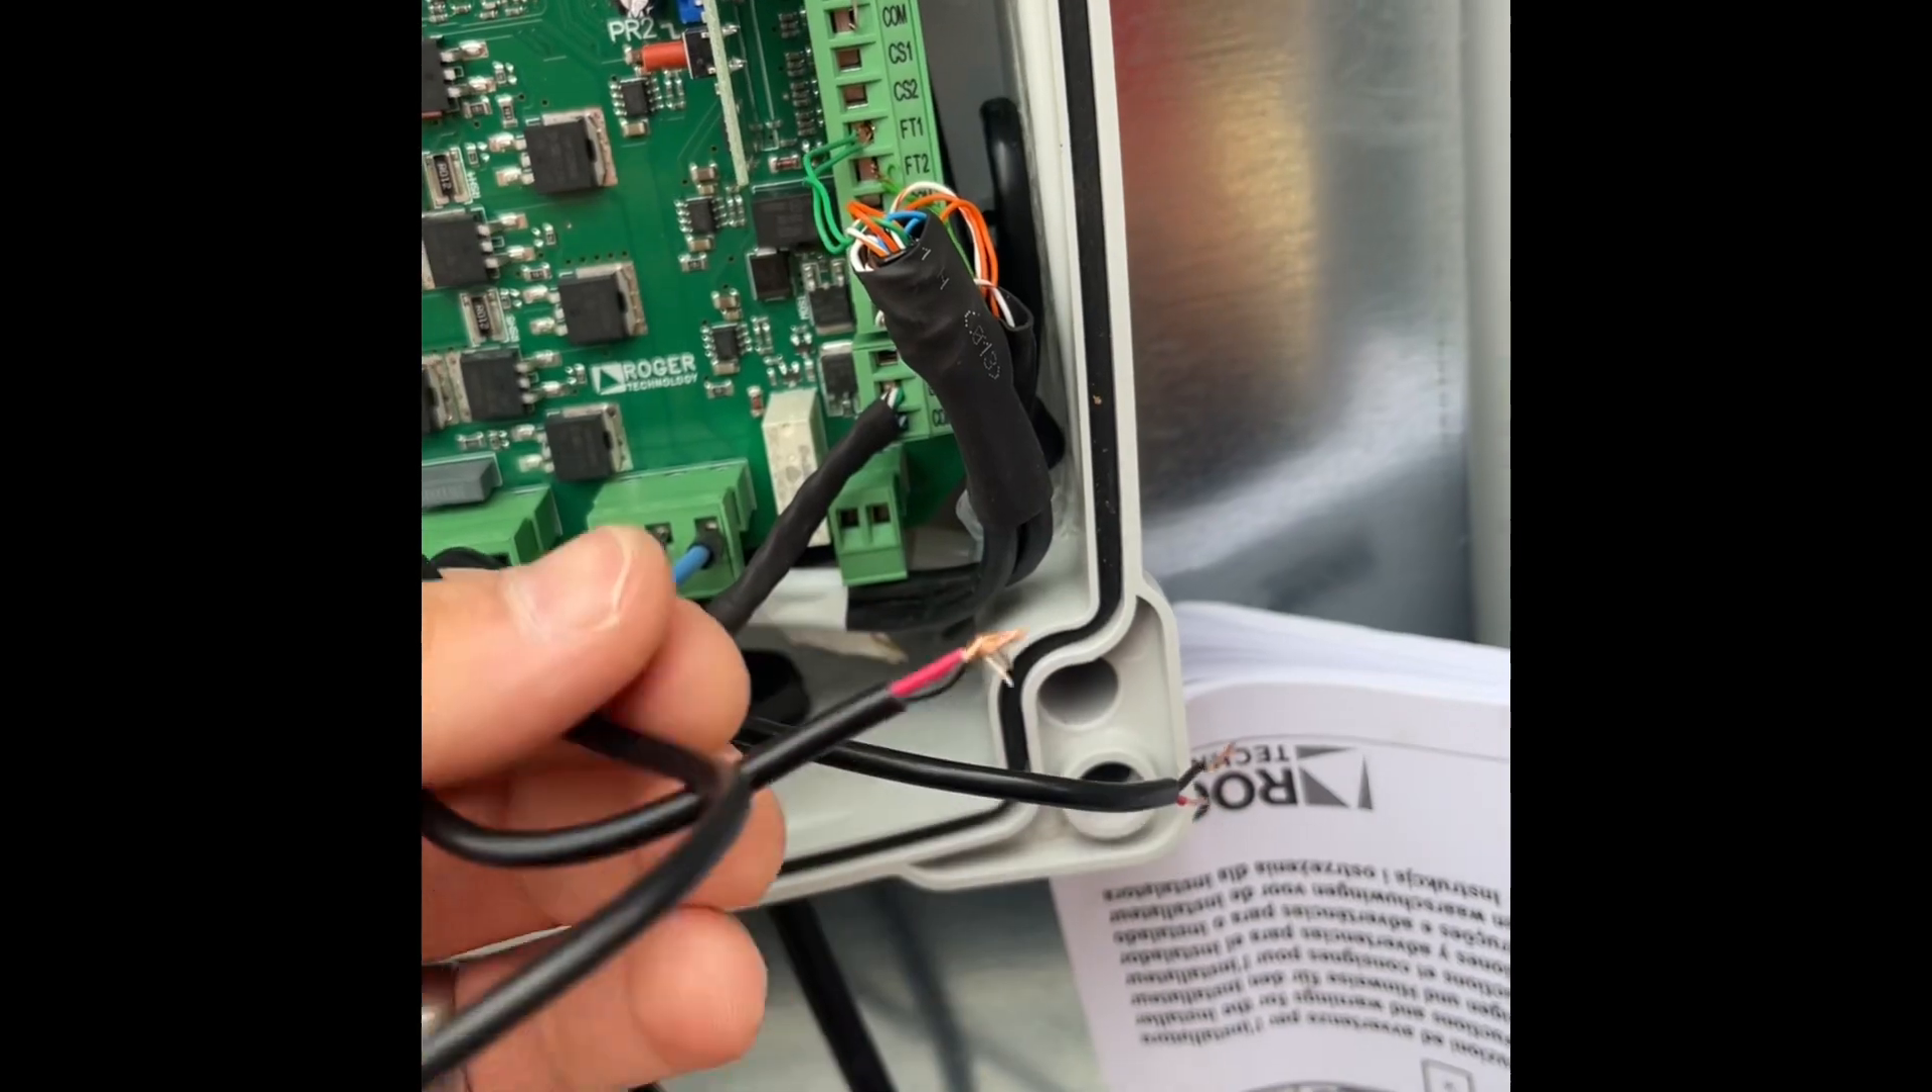All right so we've pulled the cables through and we've now got them inside the motor.